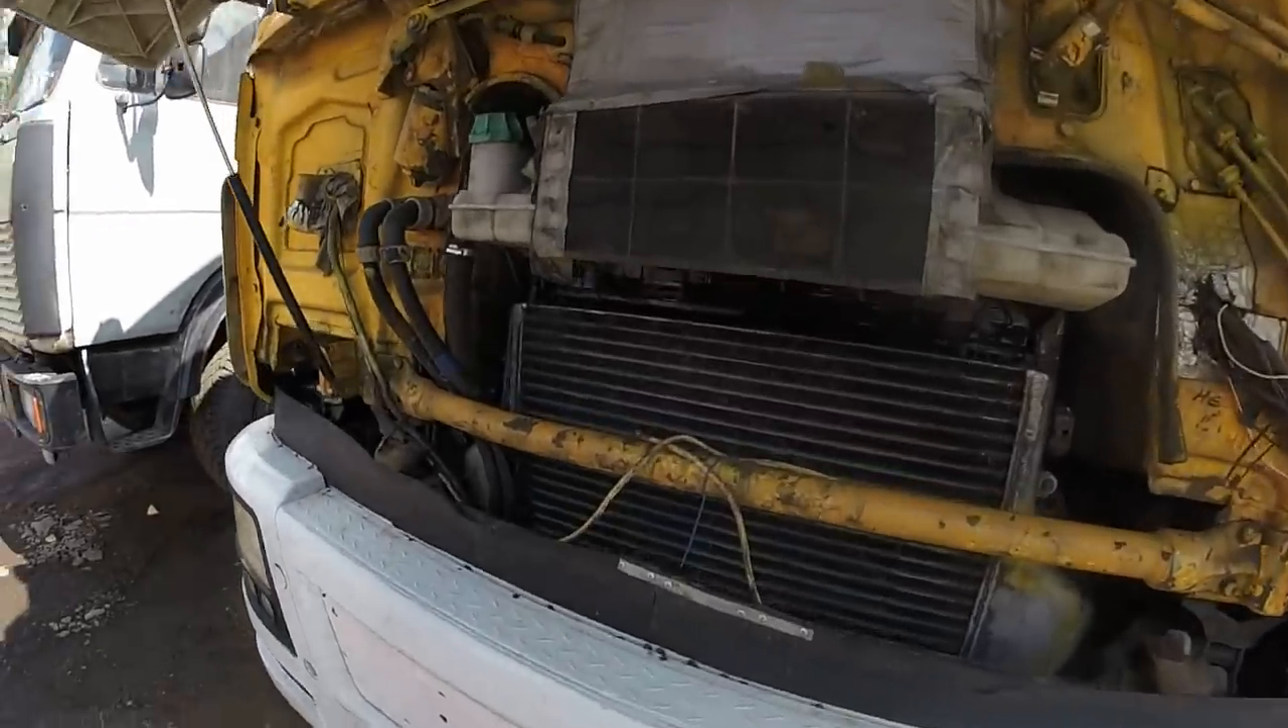Итак господа был установлен уже радиатор с интеркуллером свежезапаянный заклеенный.